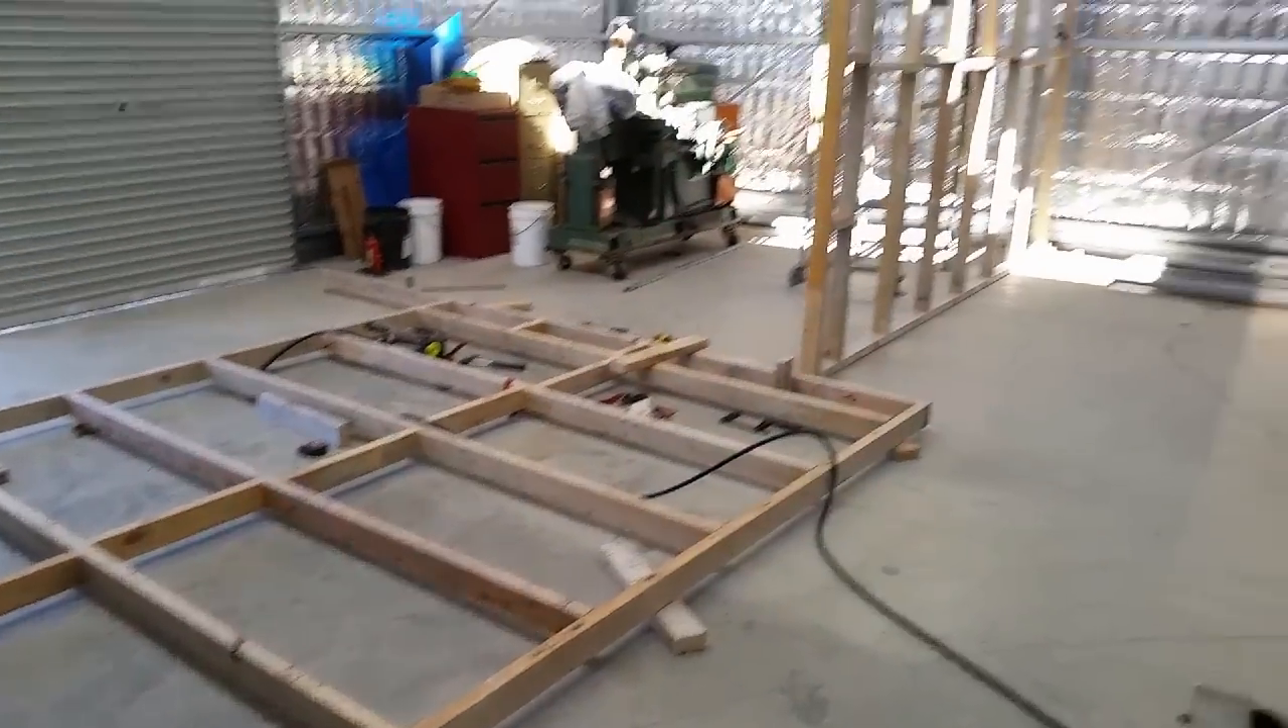I built this timber frame stud wall.